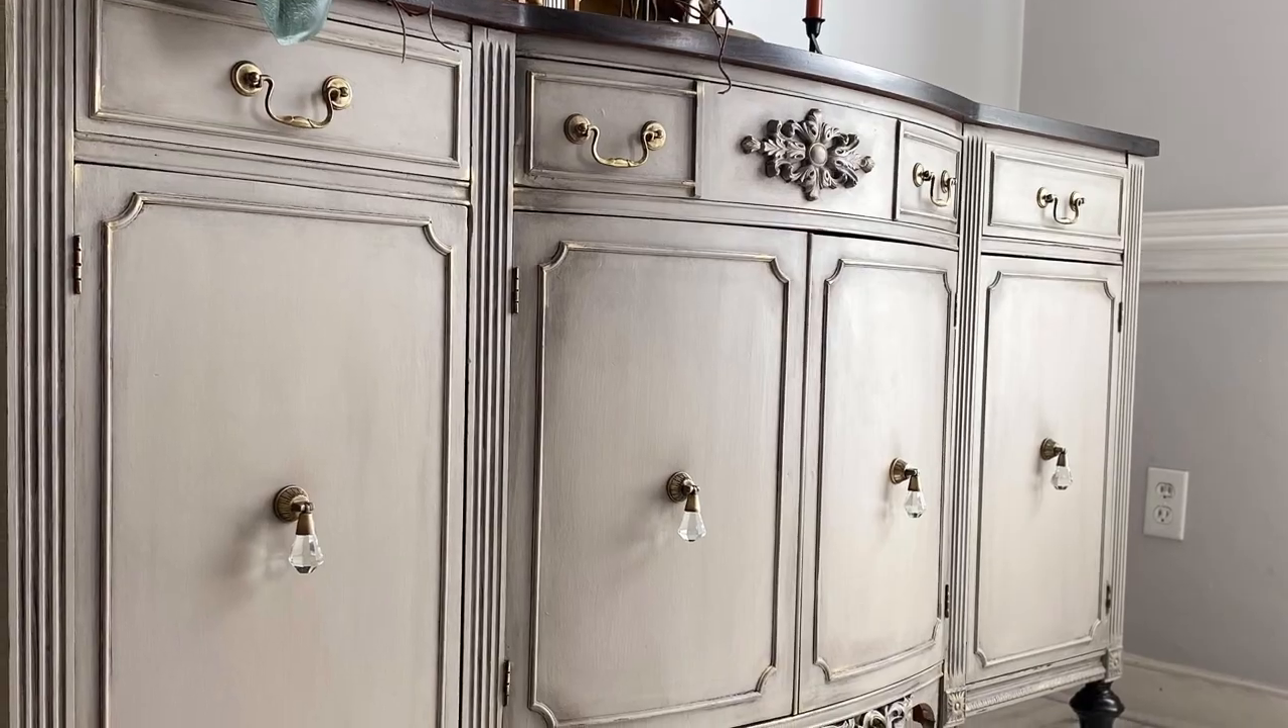I put the original hardware back onto the top drawers and then i added some beautiful new drop pulls from undead hardware.